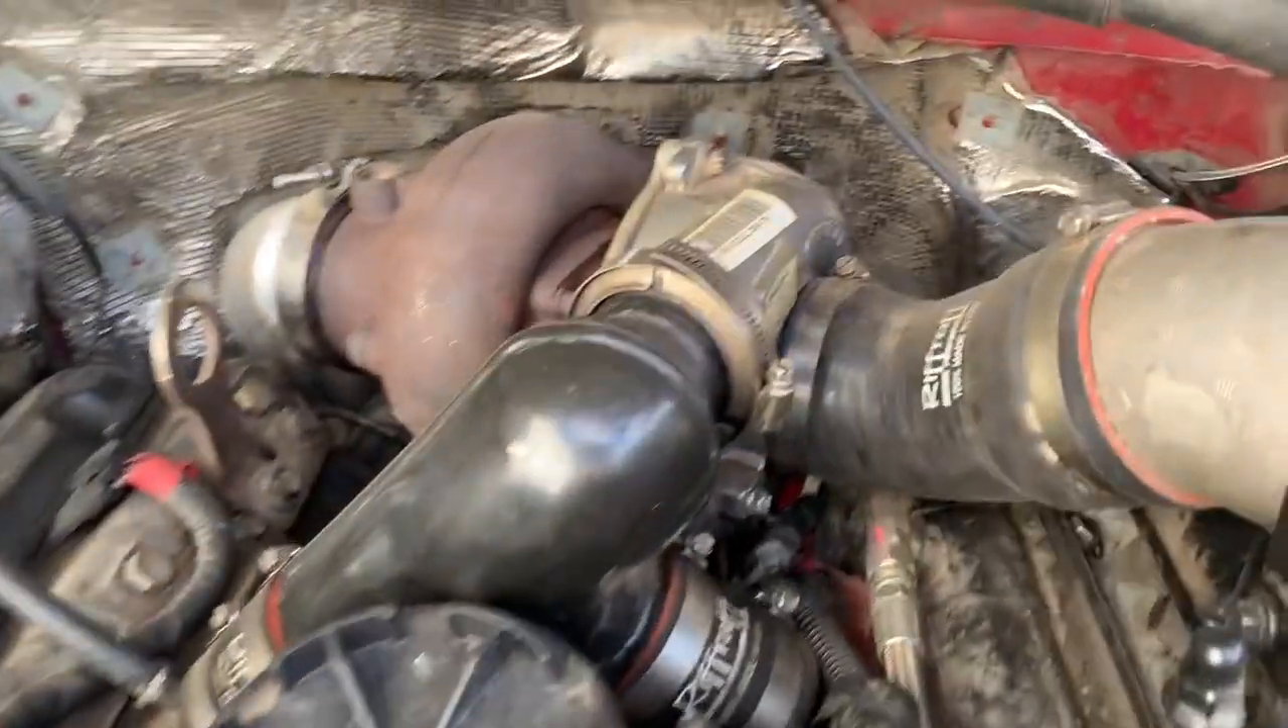I got the turbo all back in here.